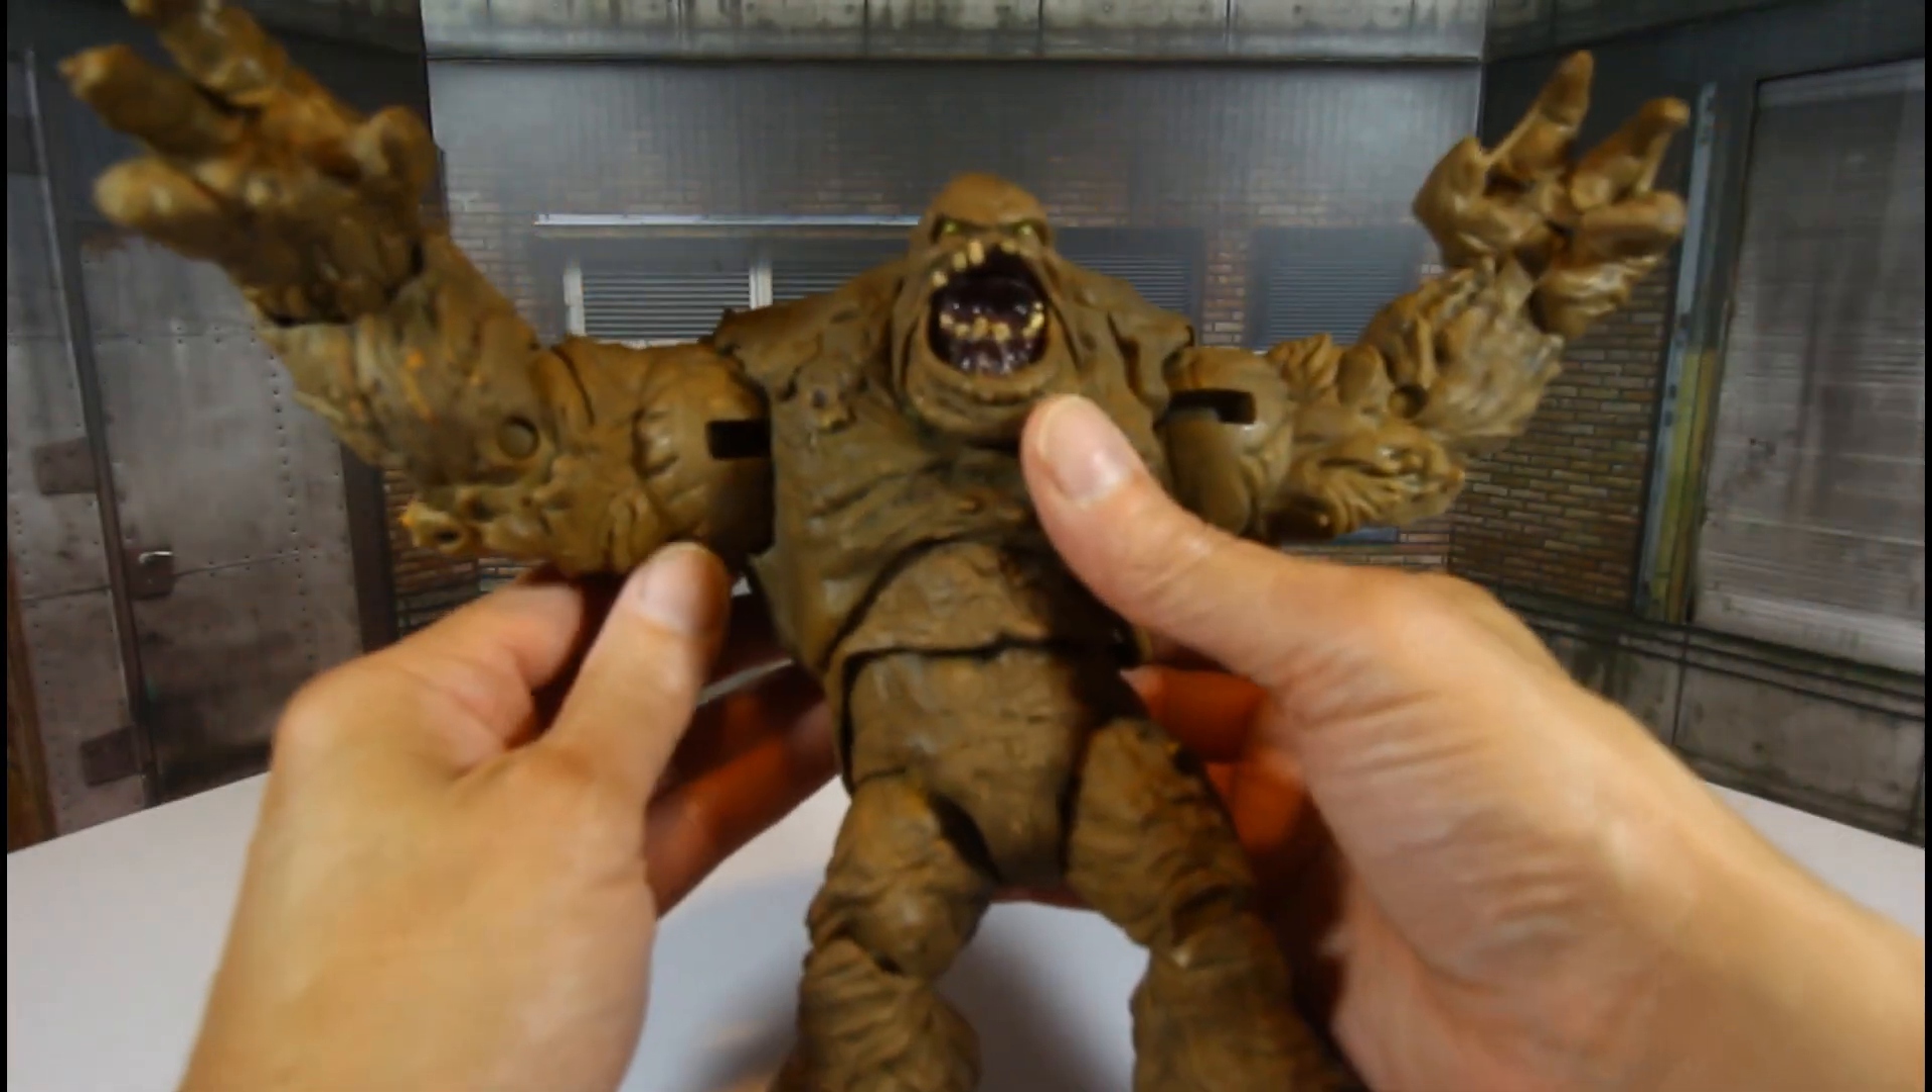You see the huge hinges yes it does show a gap.